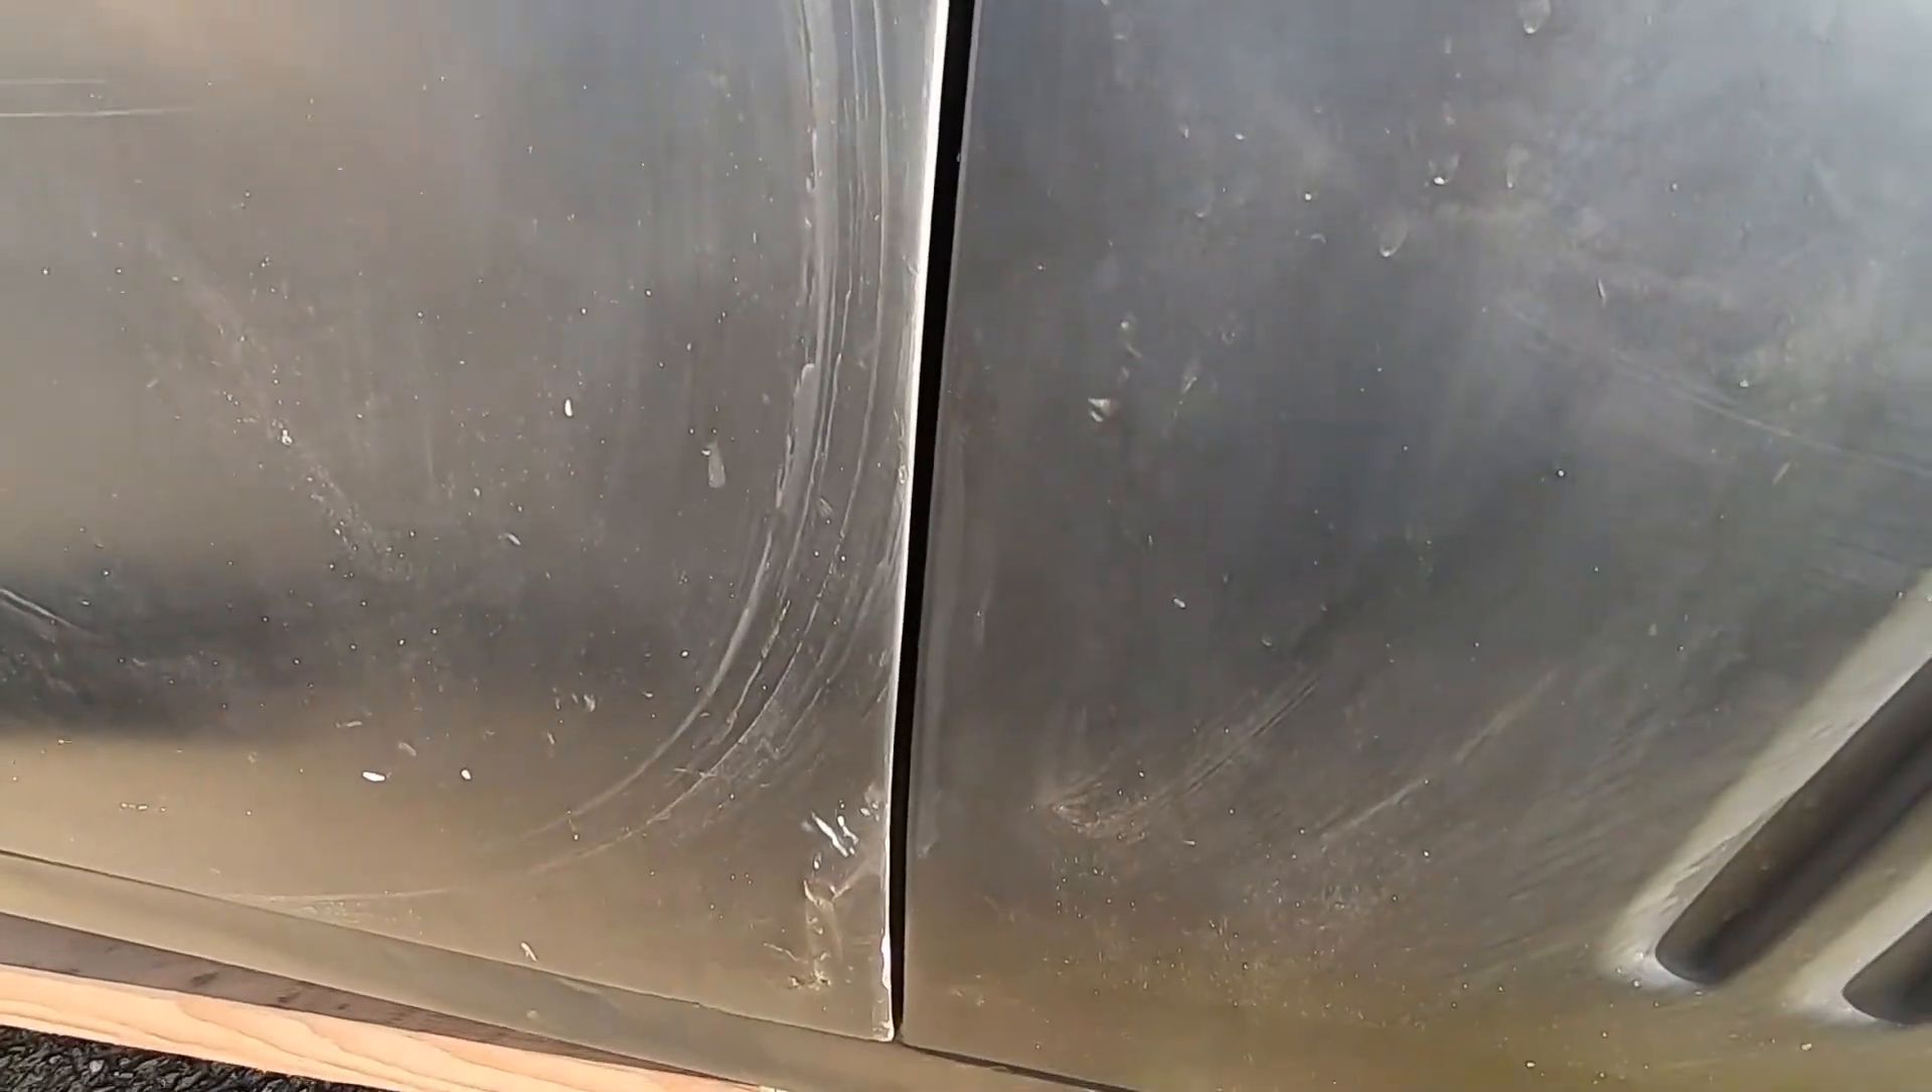We do have a new pair of doors here as you can see from that gap these don't fit terrible as far as the gap they get a little tight in the bottom.